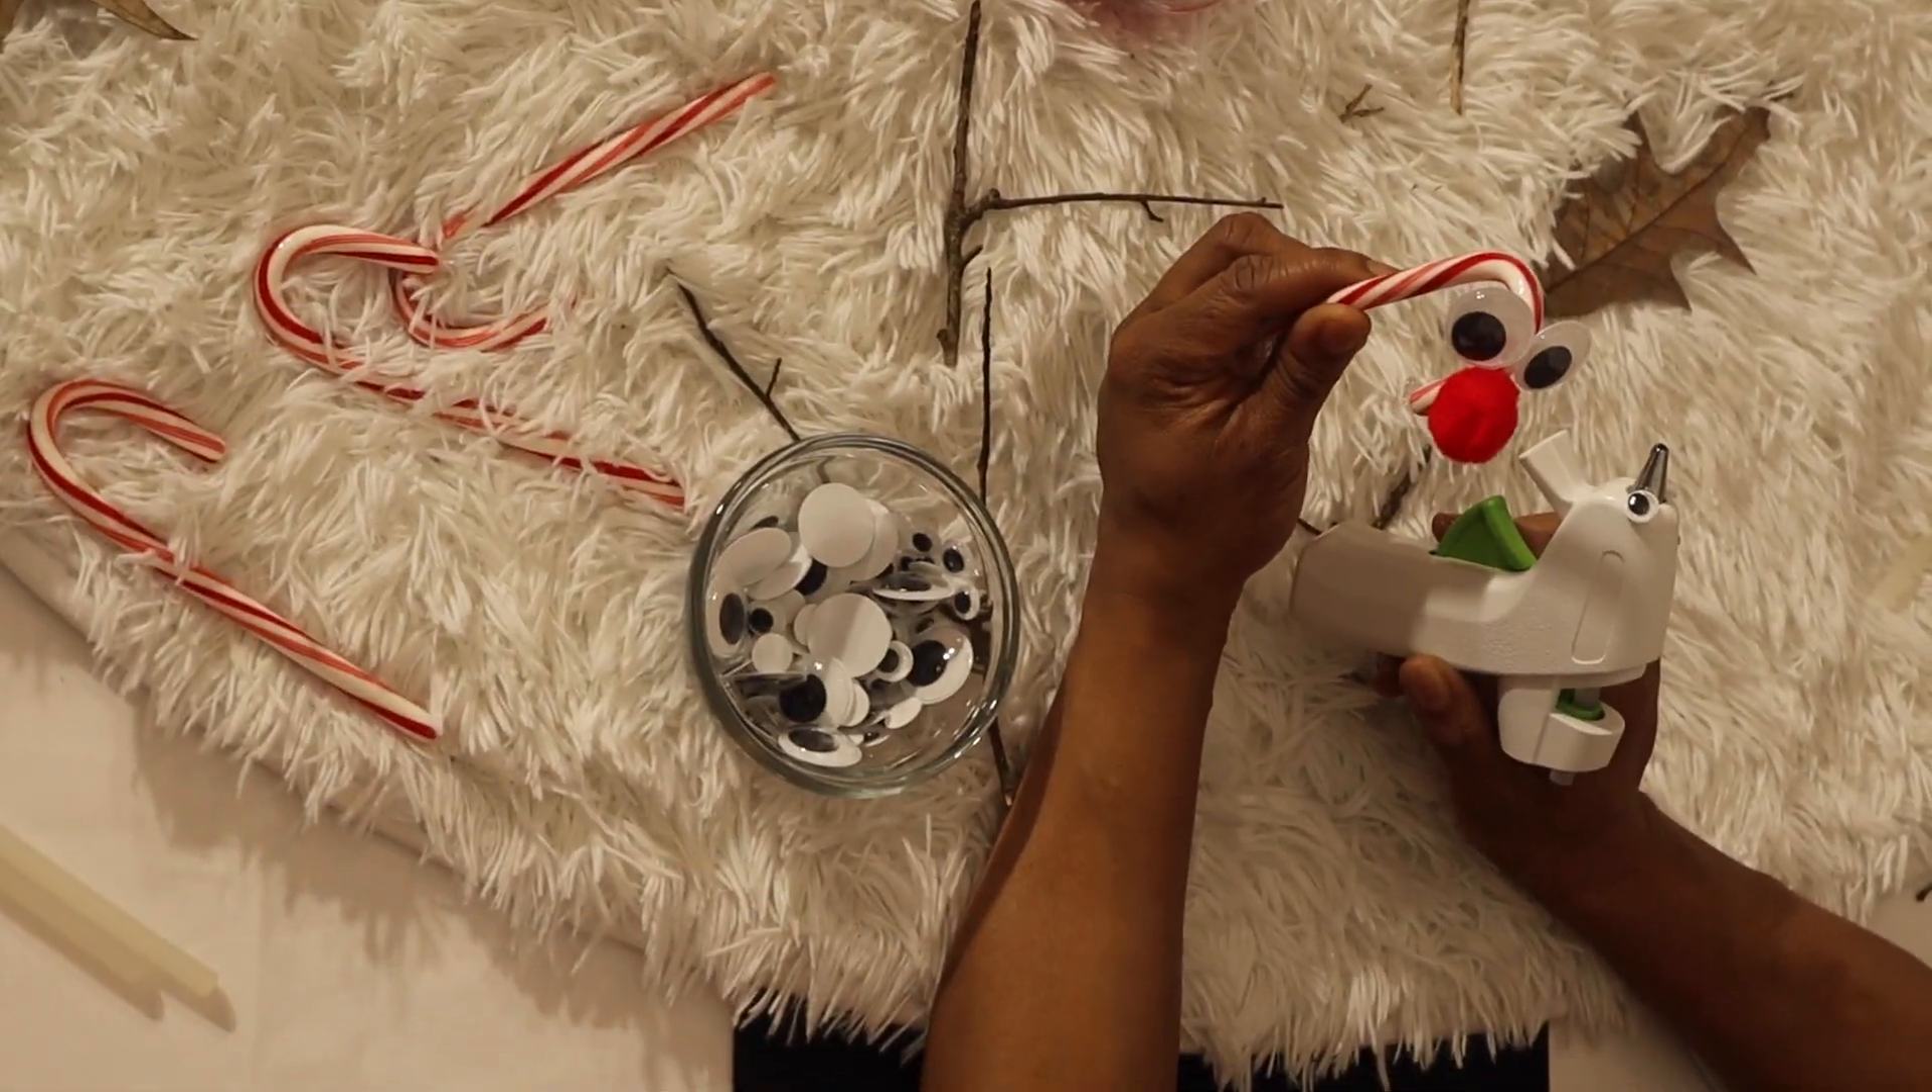A reindeer is missing something! We're missing the antlers!